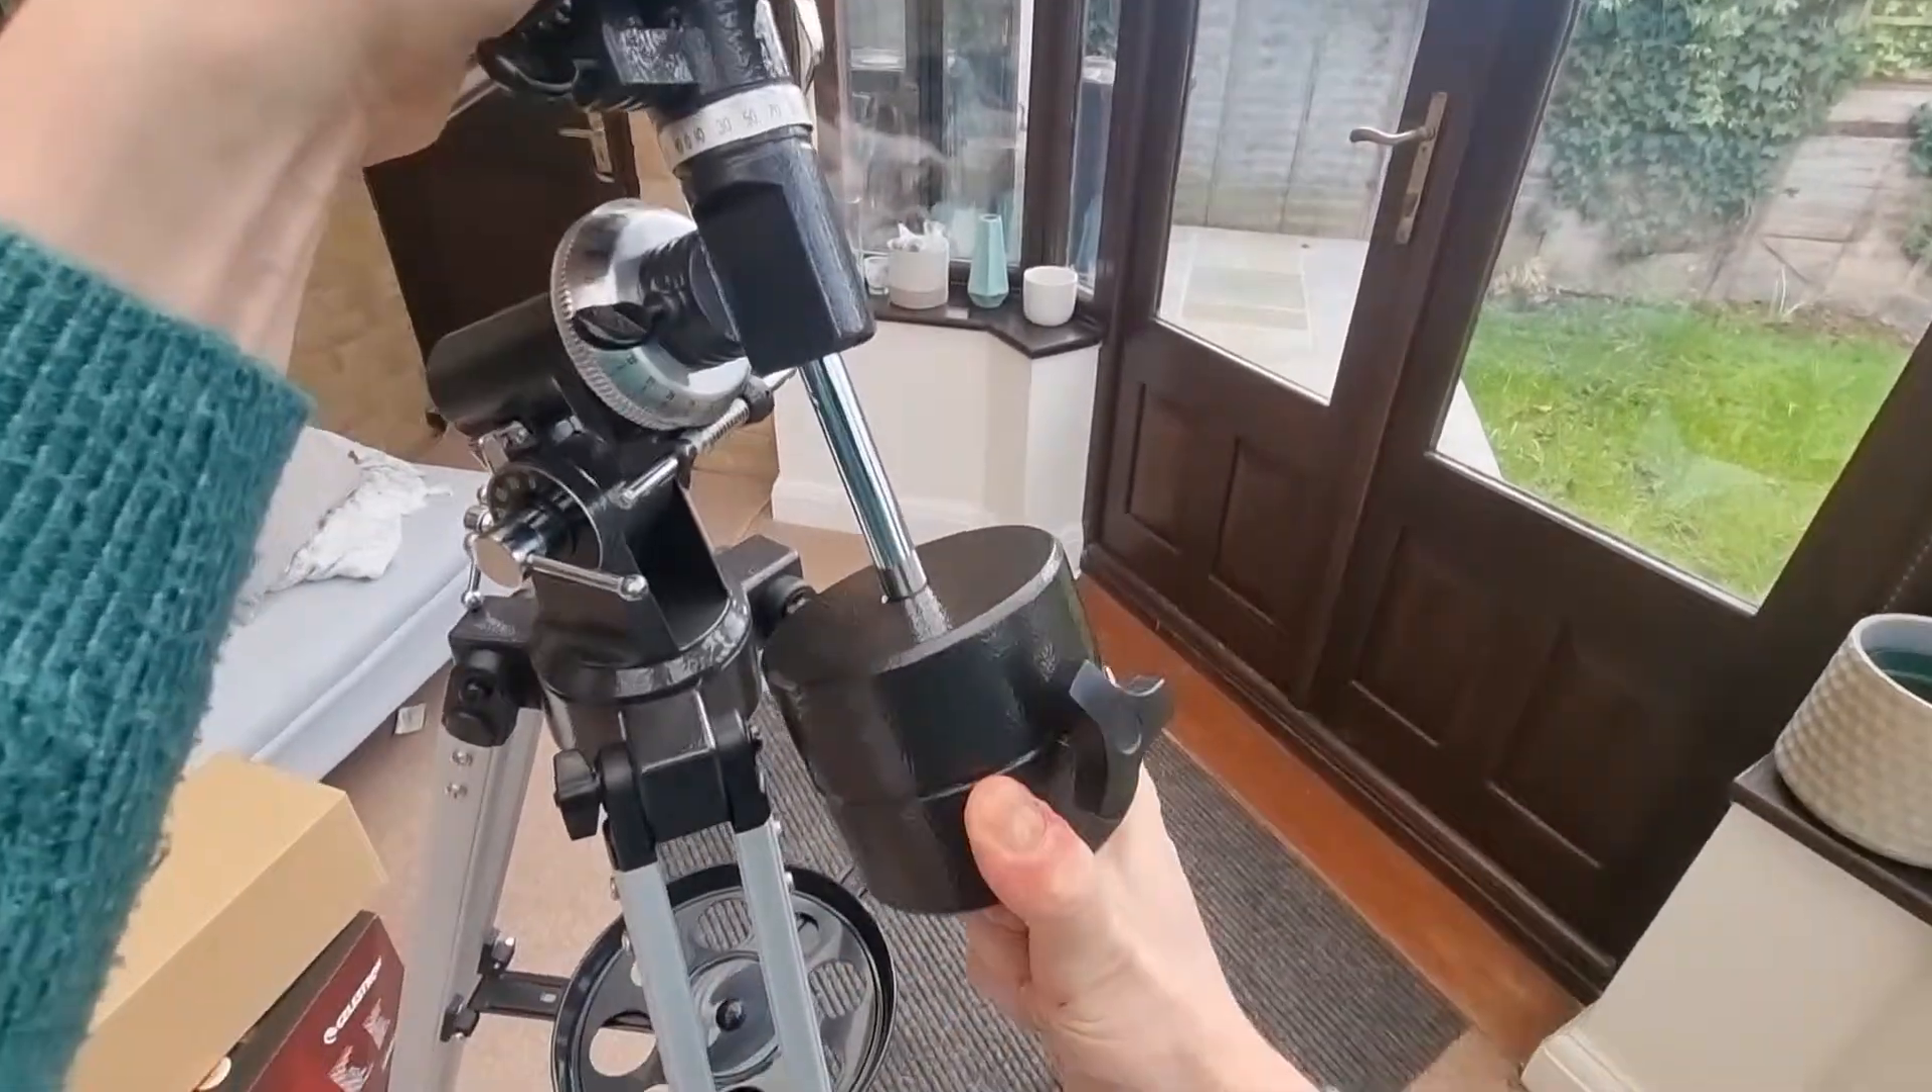I am now, I now have the counterweight in place, okay.